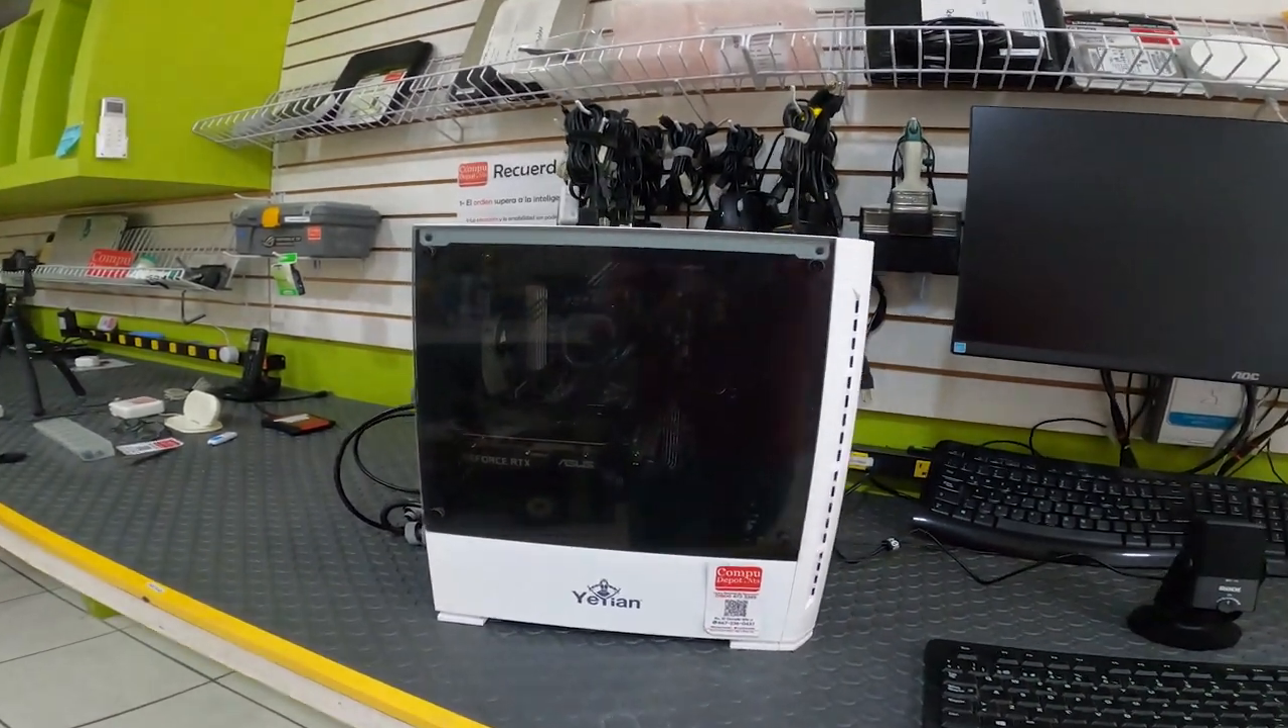Aquí está la compu, ya terminada. Totalmente ensamblada. Con su tapadera de cristal lista.